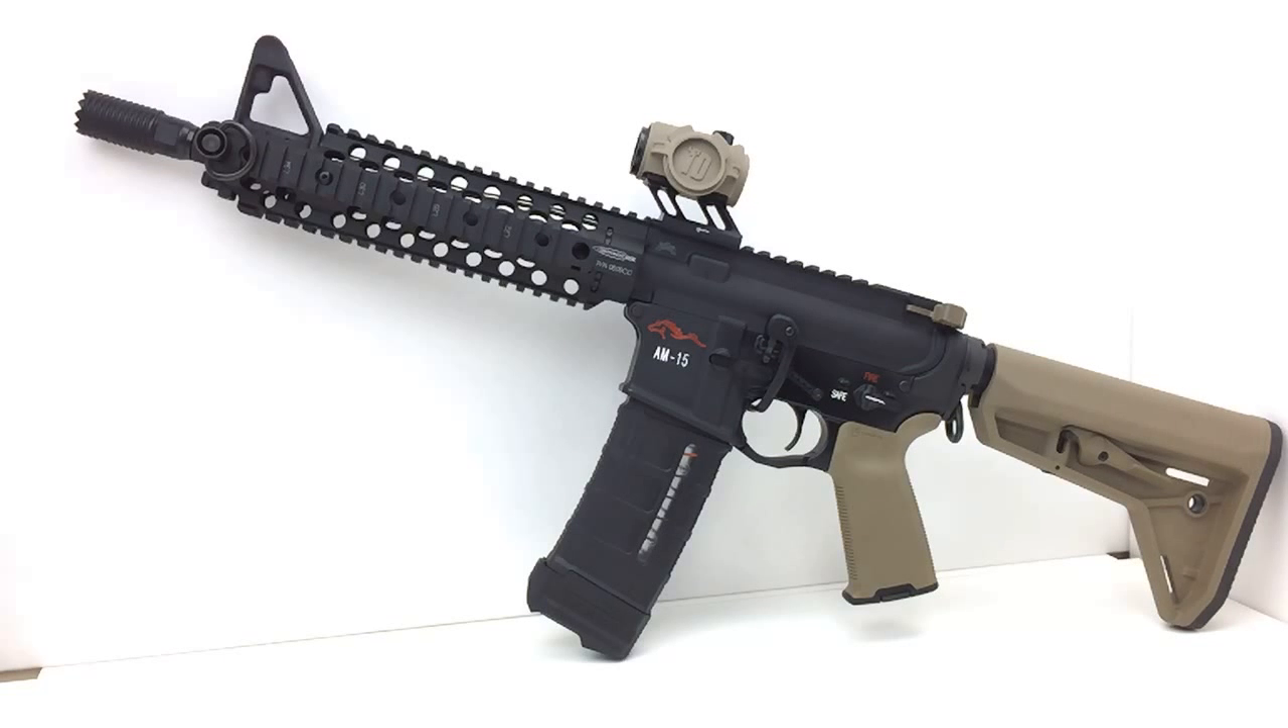Okay, I've put the upper receiver back together and put it back on the lower.